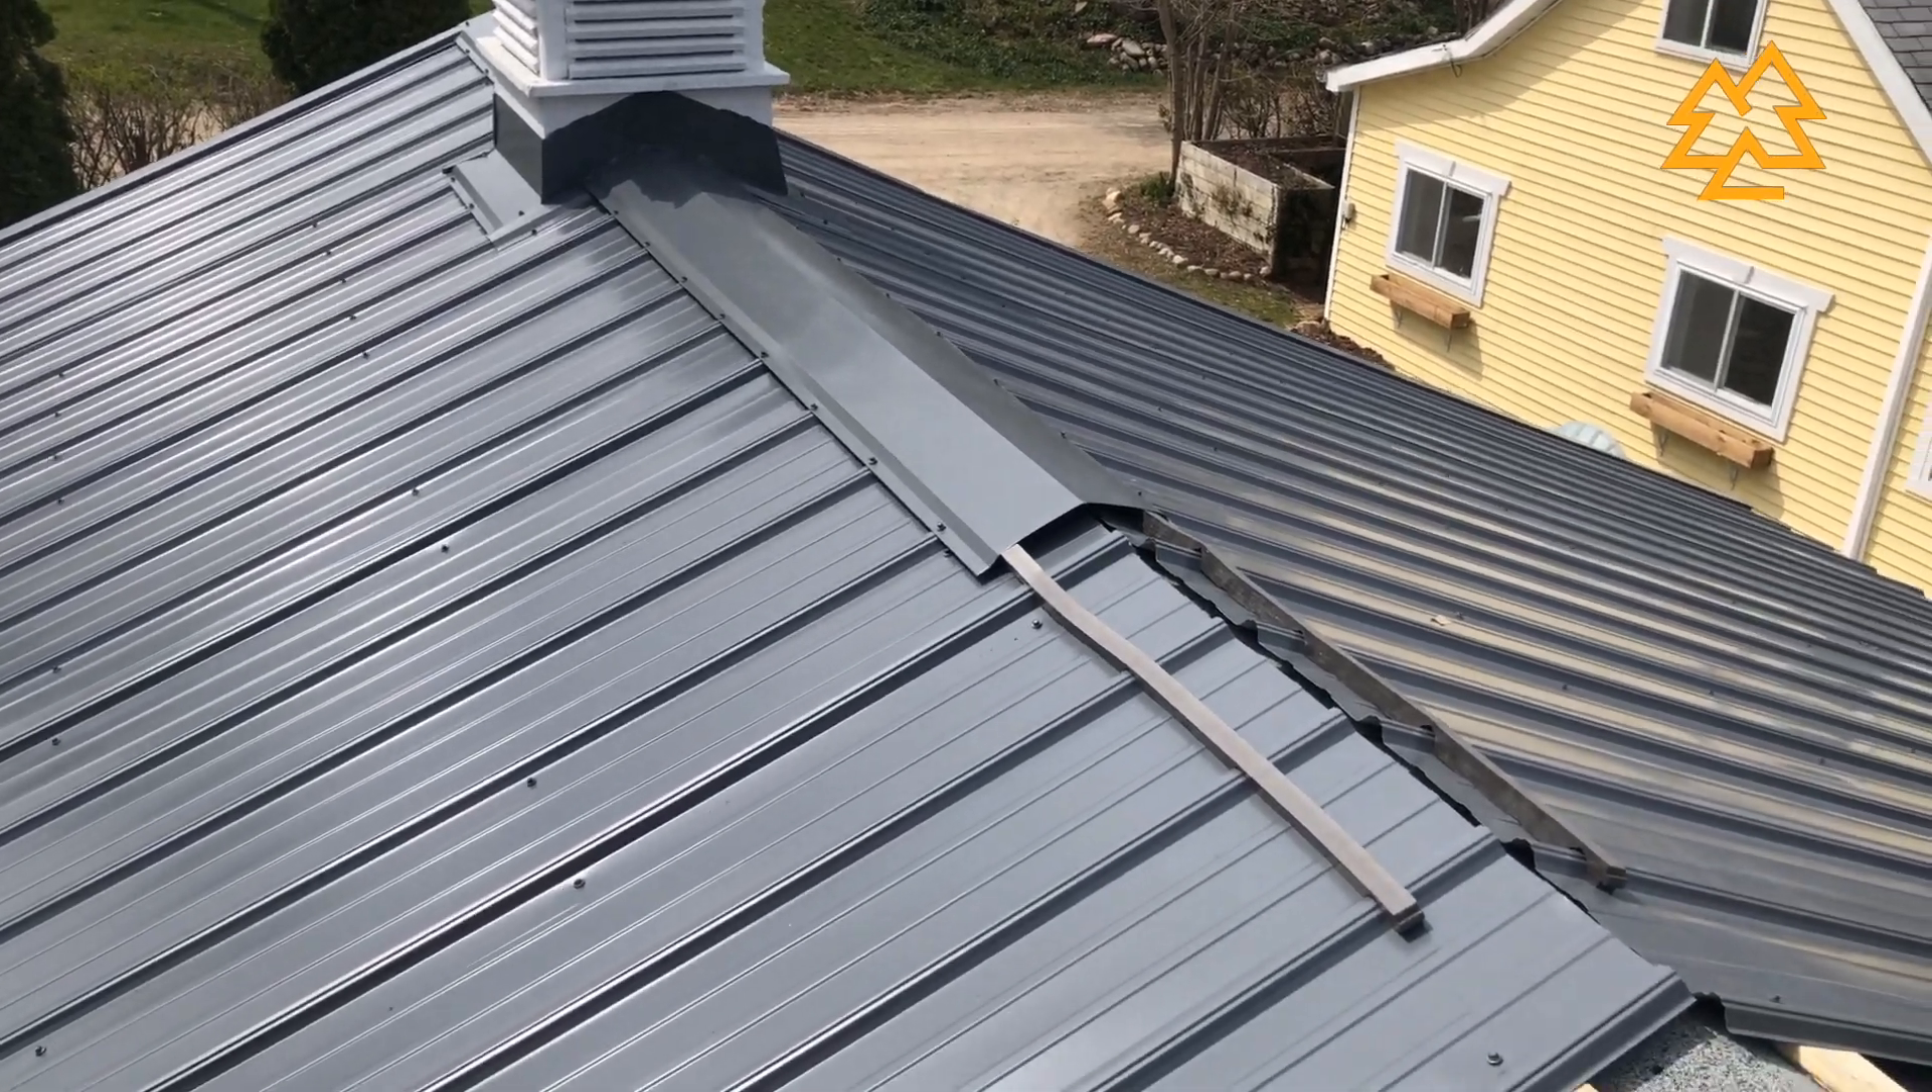We're about halfway done with the panels so we get the panels and the other ridge caps on we'll be pretty much done.